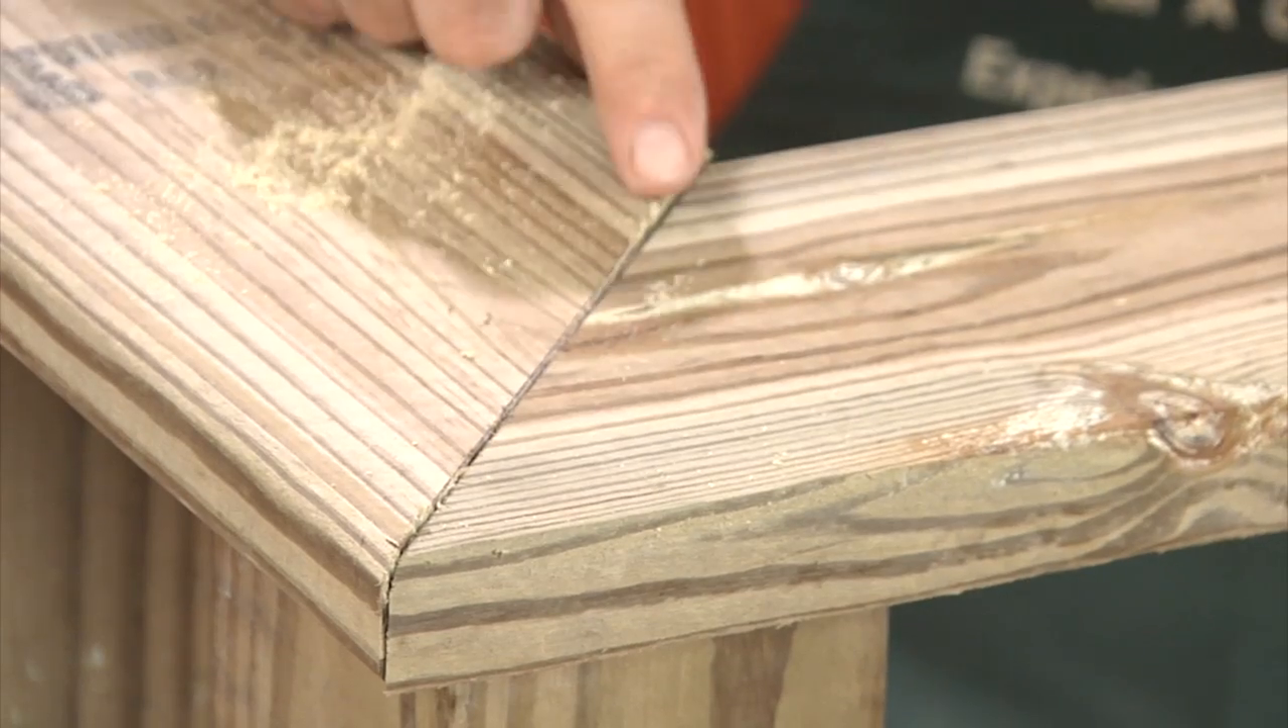Now I've got a cut that follows the angle of my deck and my handrail miter is perfectly tight.